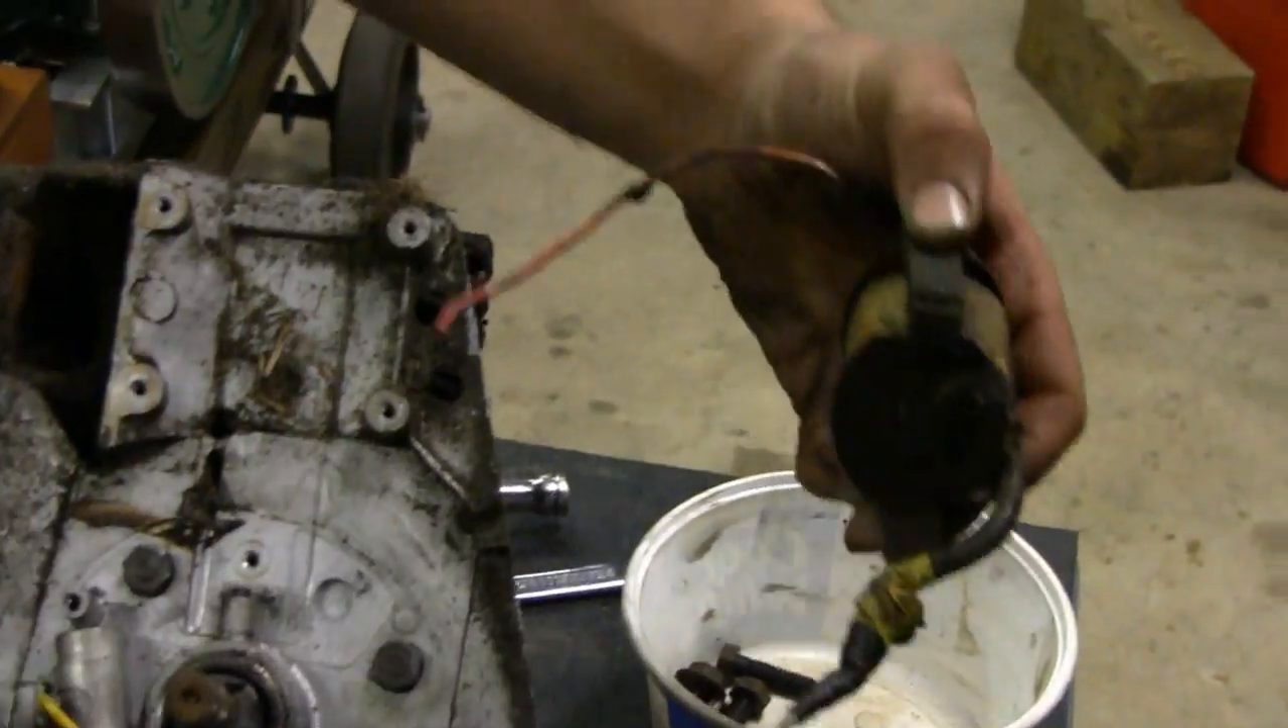Got the coil off. Oh, you got that off.